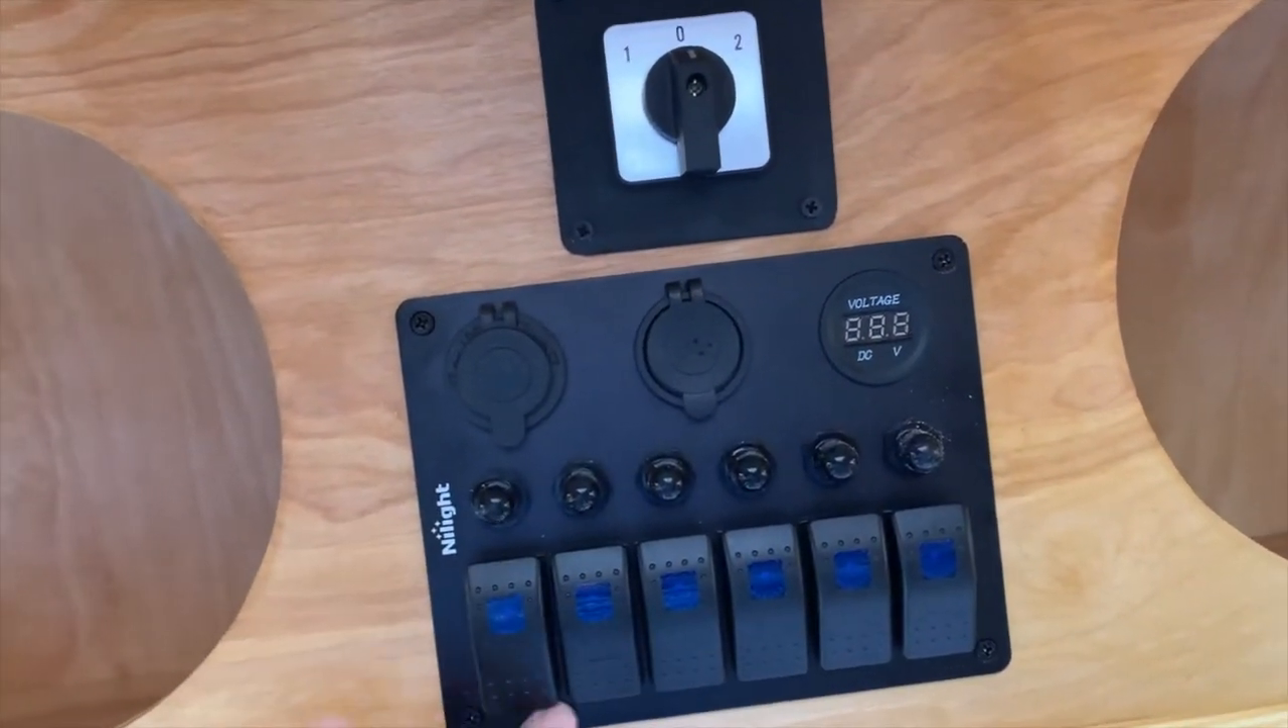I've got my panel switch panel and my uh main dc and secondary dc switch installed and uh i mean this looks nice.